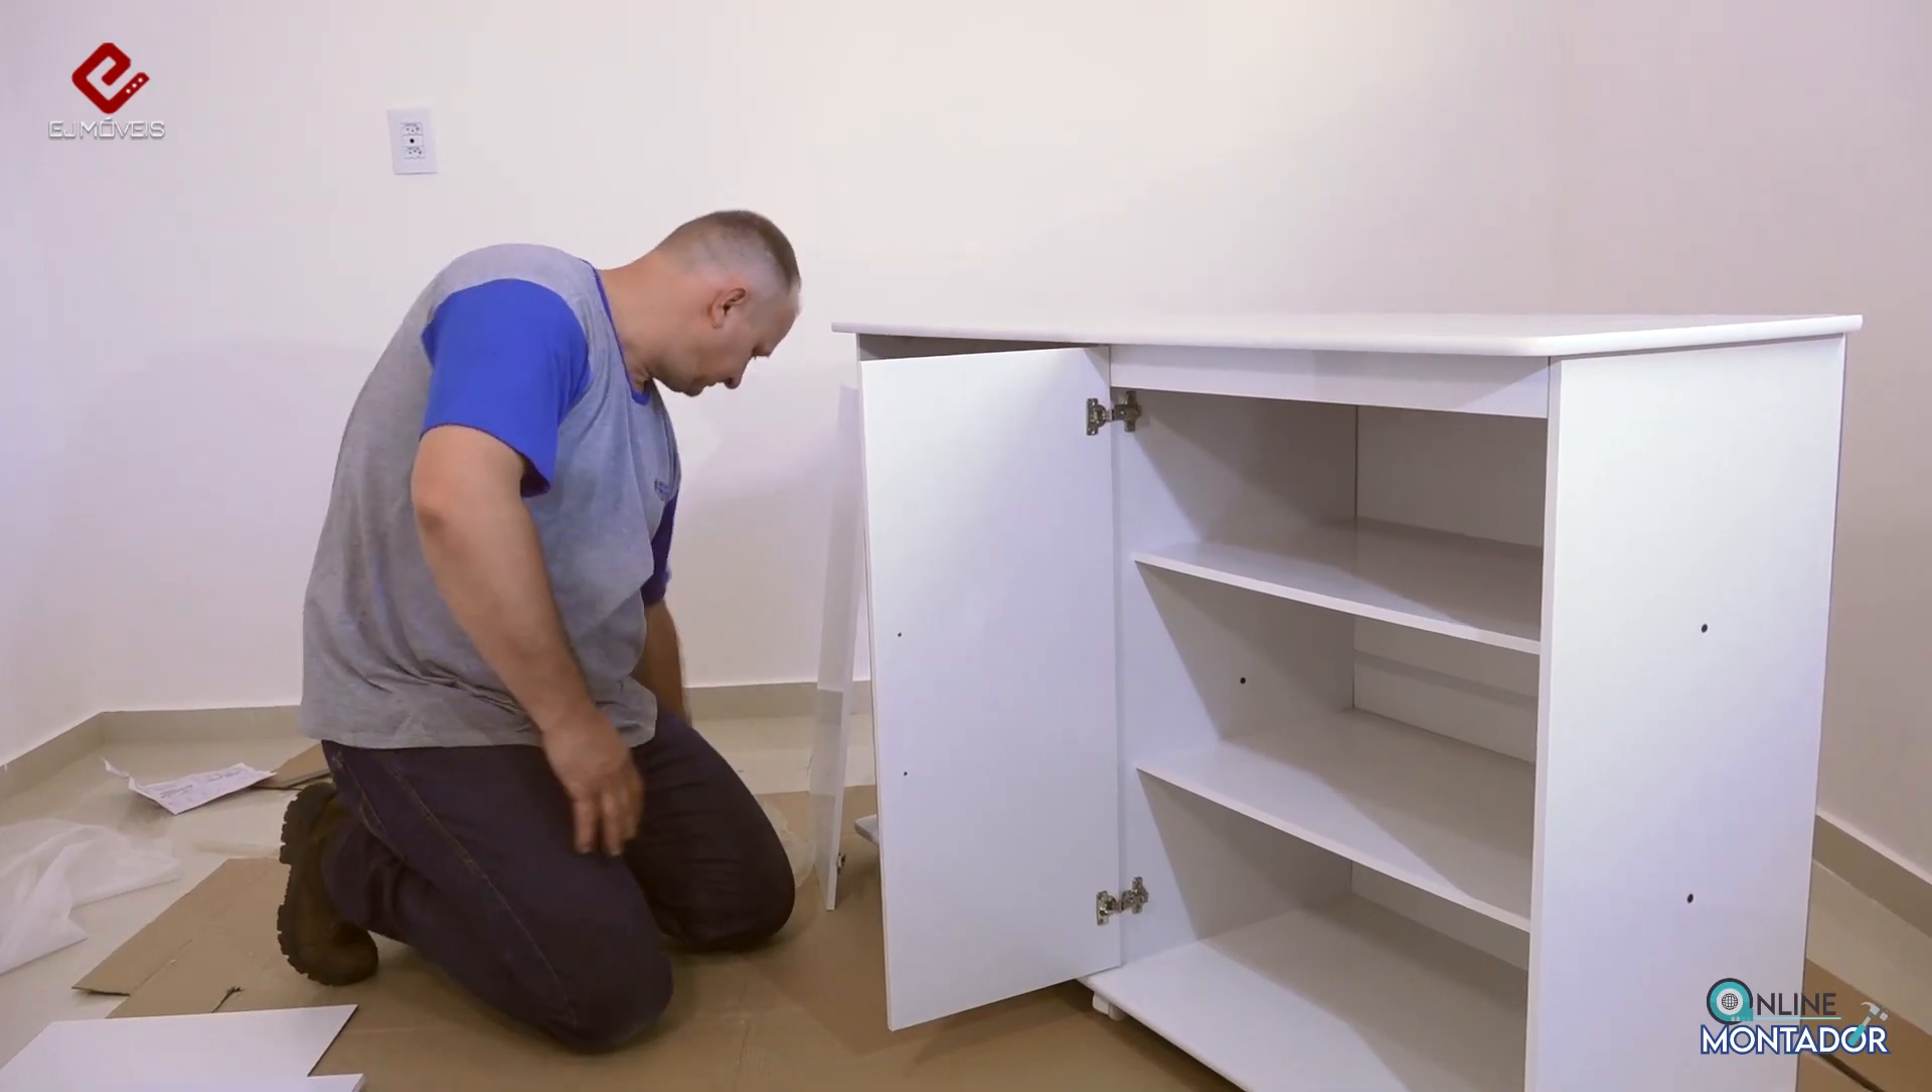Primeira porta colocada. Já vamos colocar o puxador.